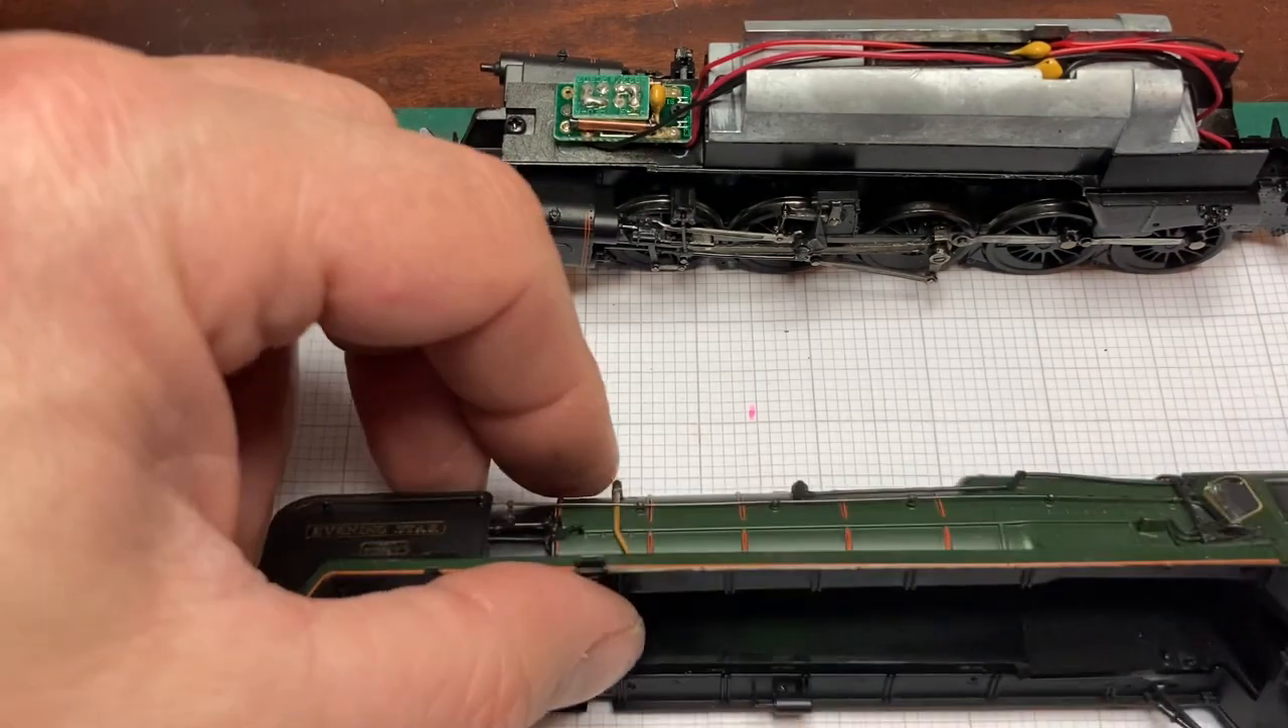Right, so I've taken the case off the locomotive.